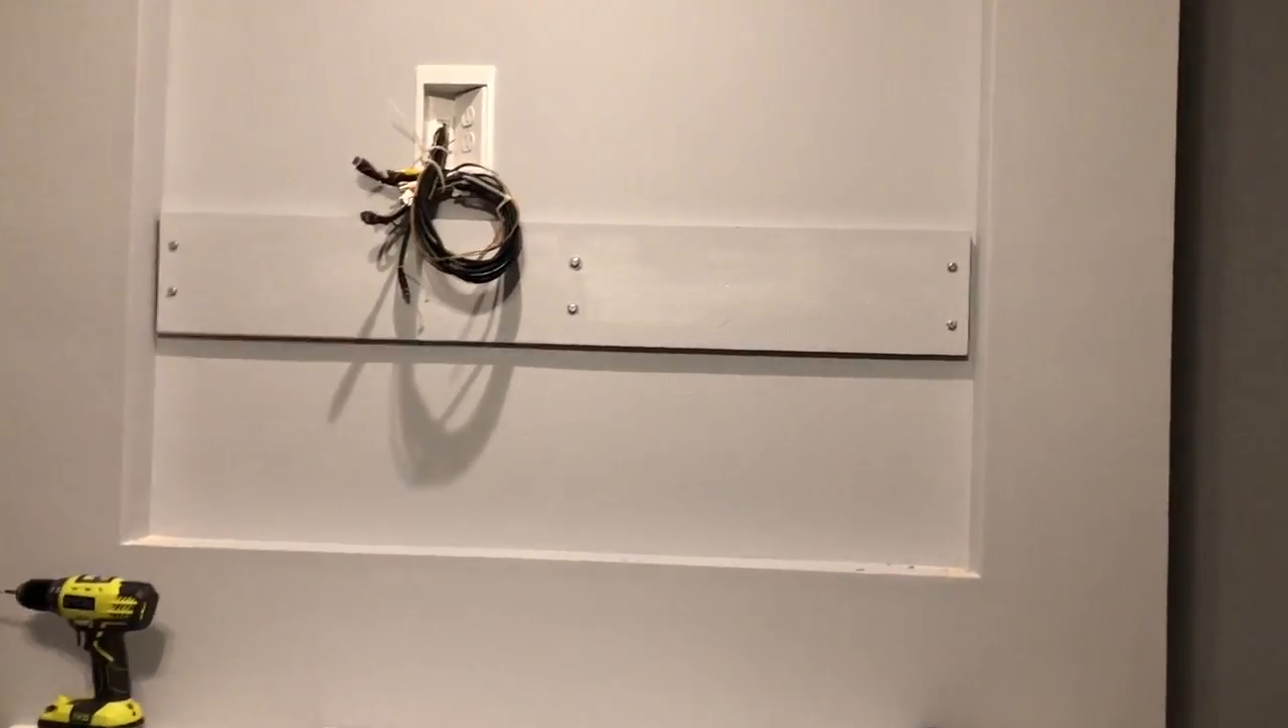Mounting plate mounted ready to go.